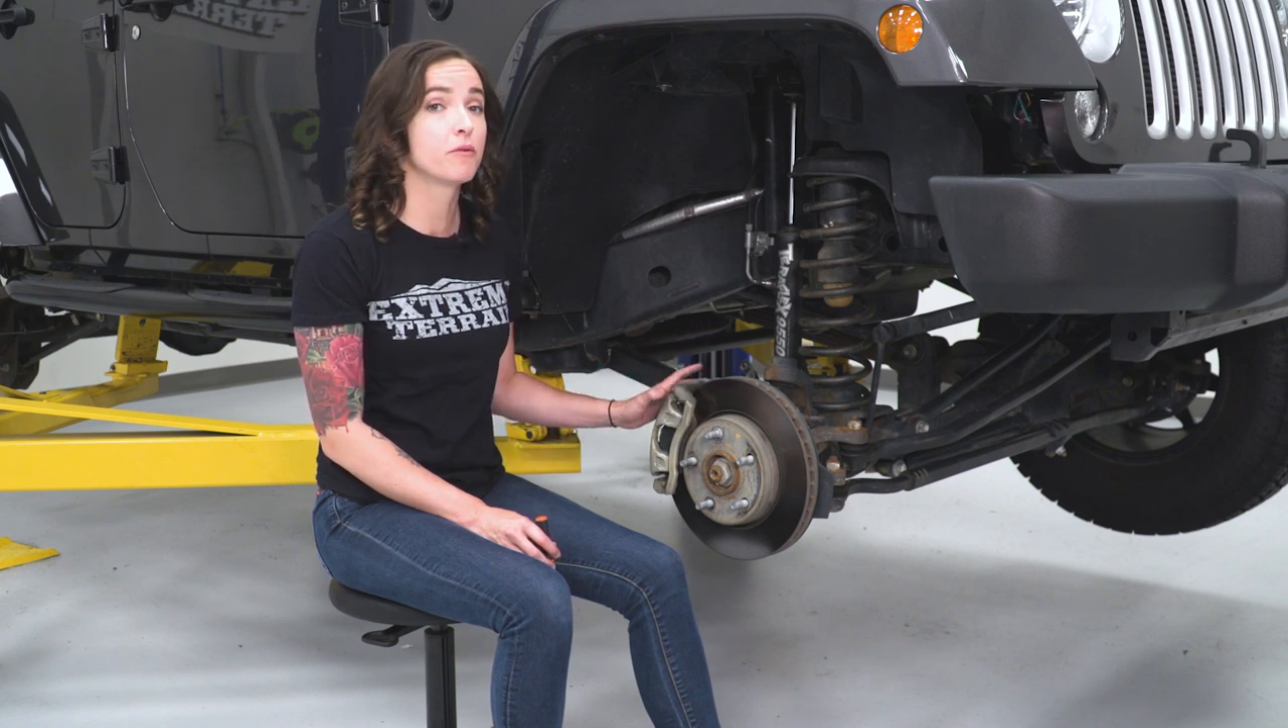We have our Jeep on the lift and we've removed the wheel.